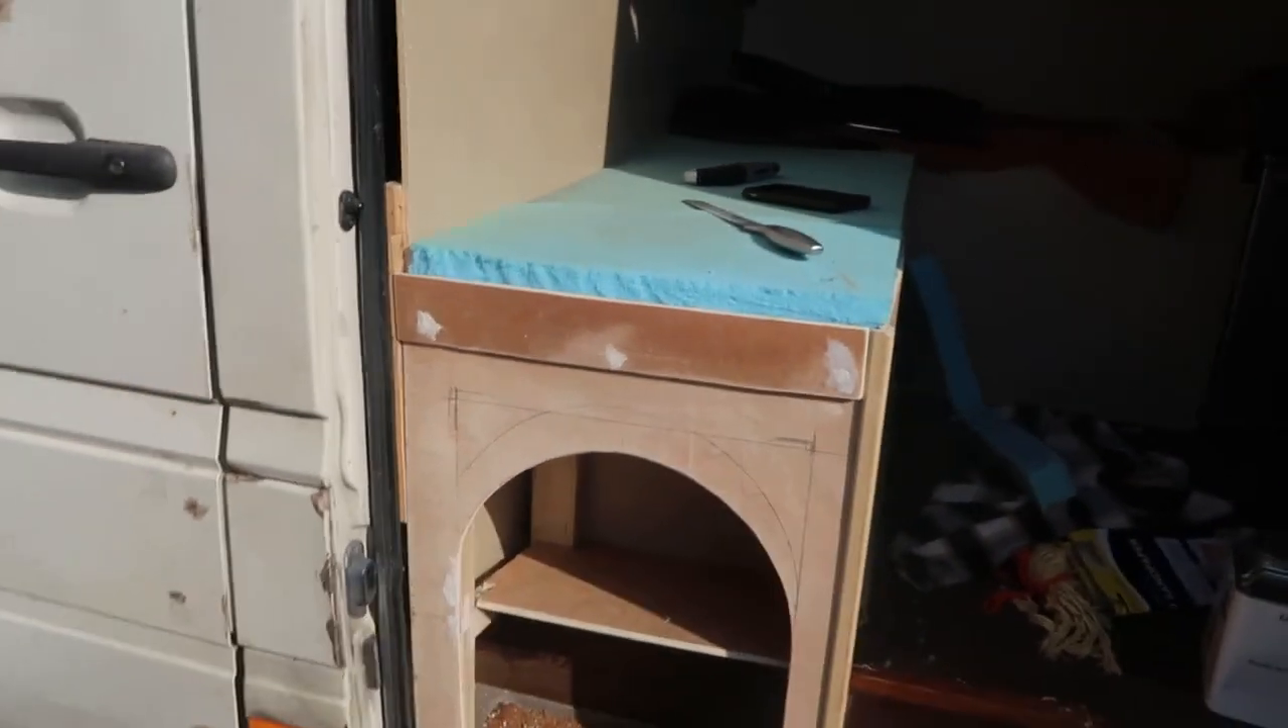I've put a lip here just to keep the cushion in.